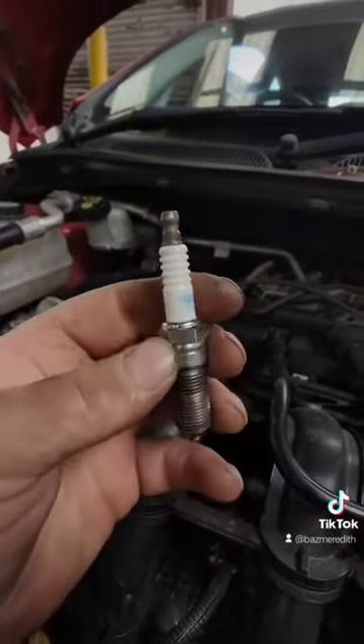So we pull the plugs out and as you can see, they look brand new.